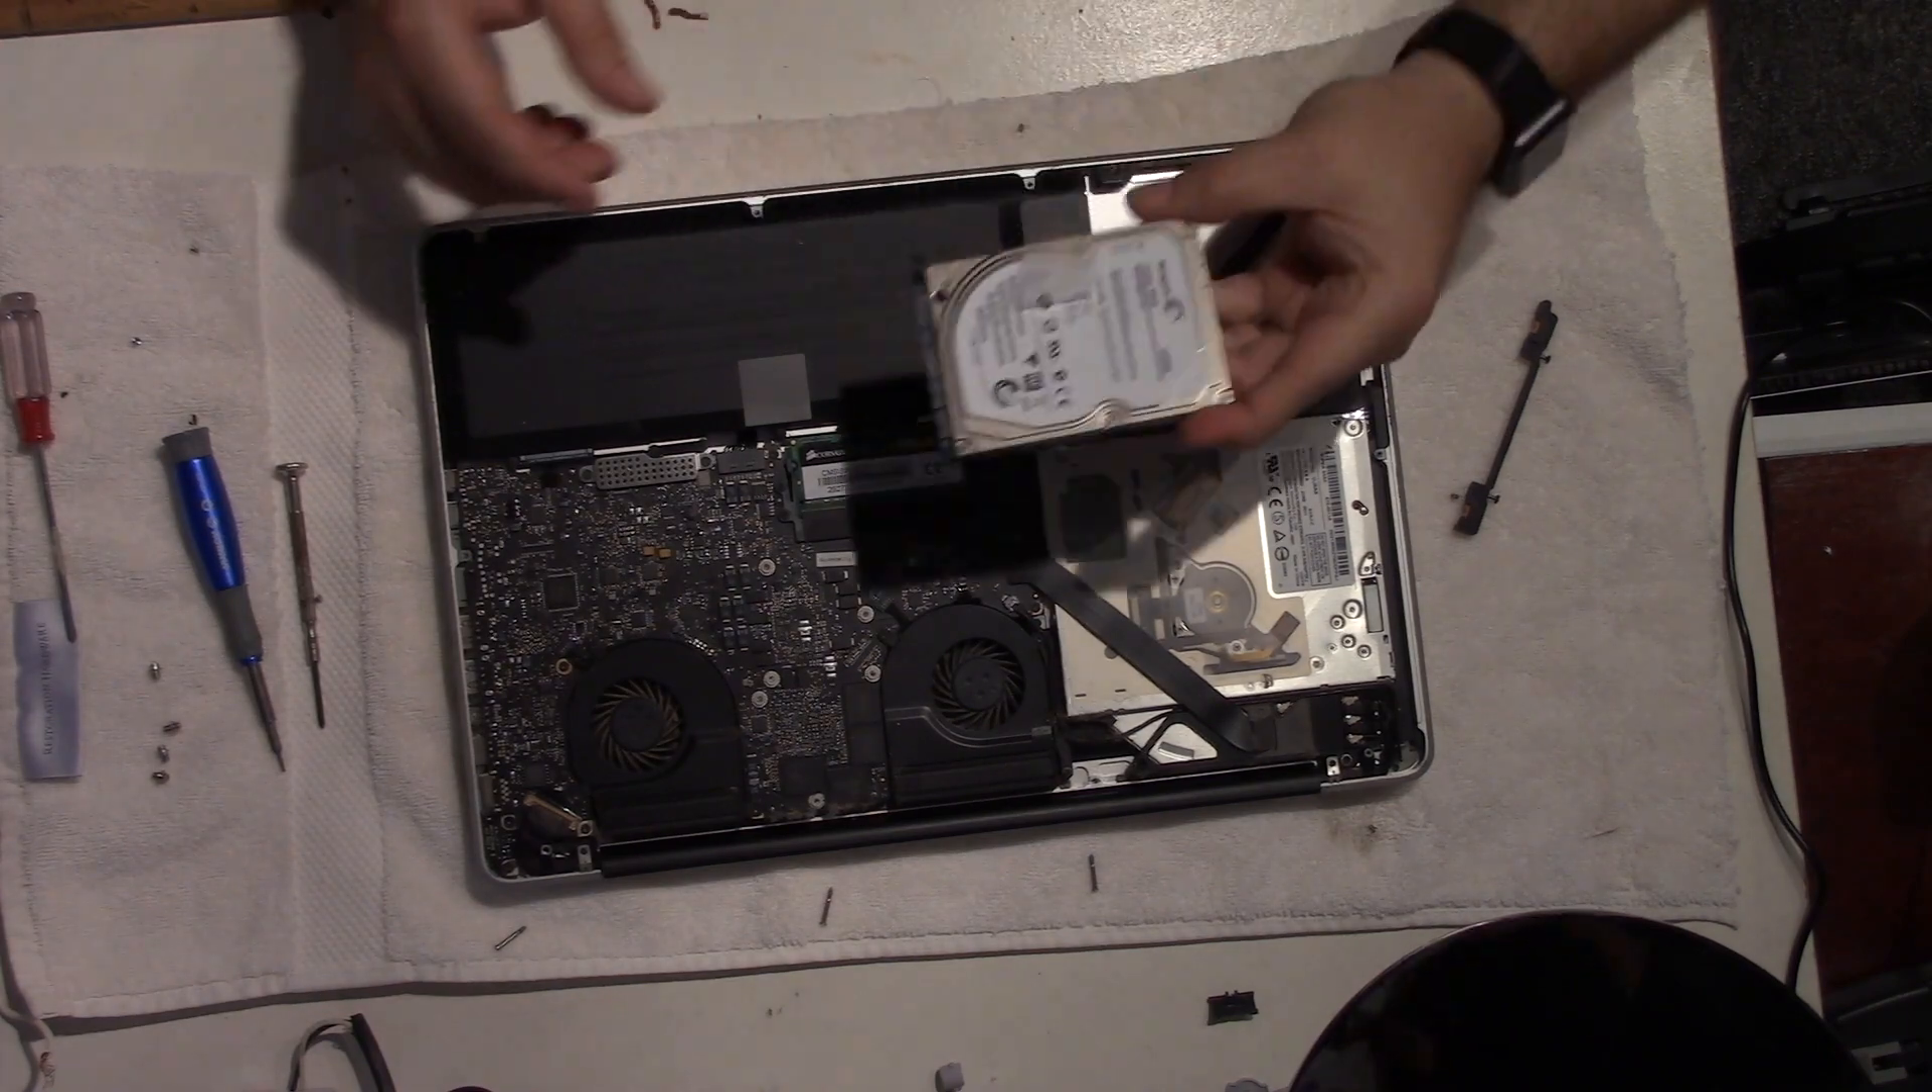All right, so now the hard drive is out.